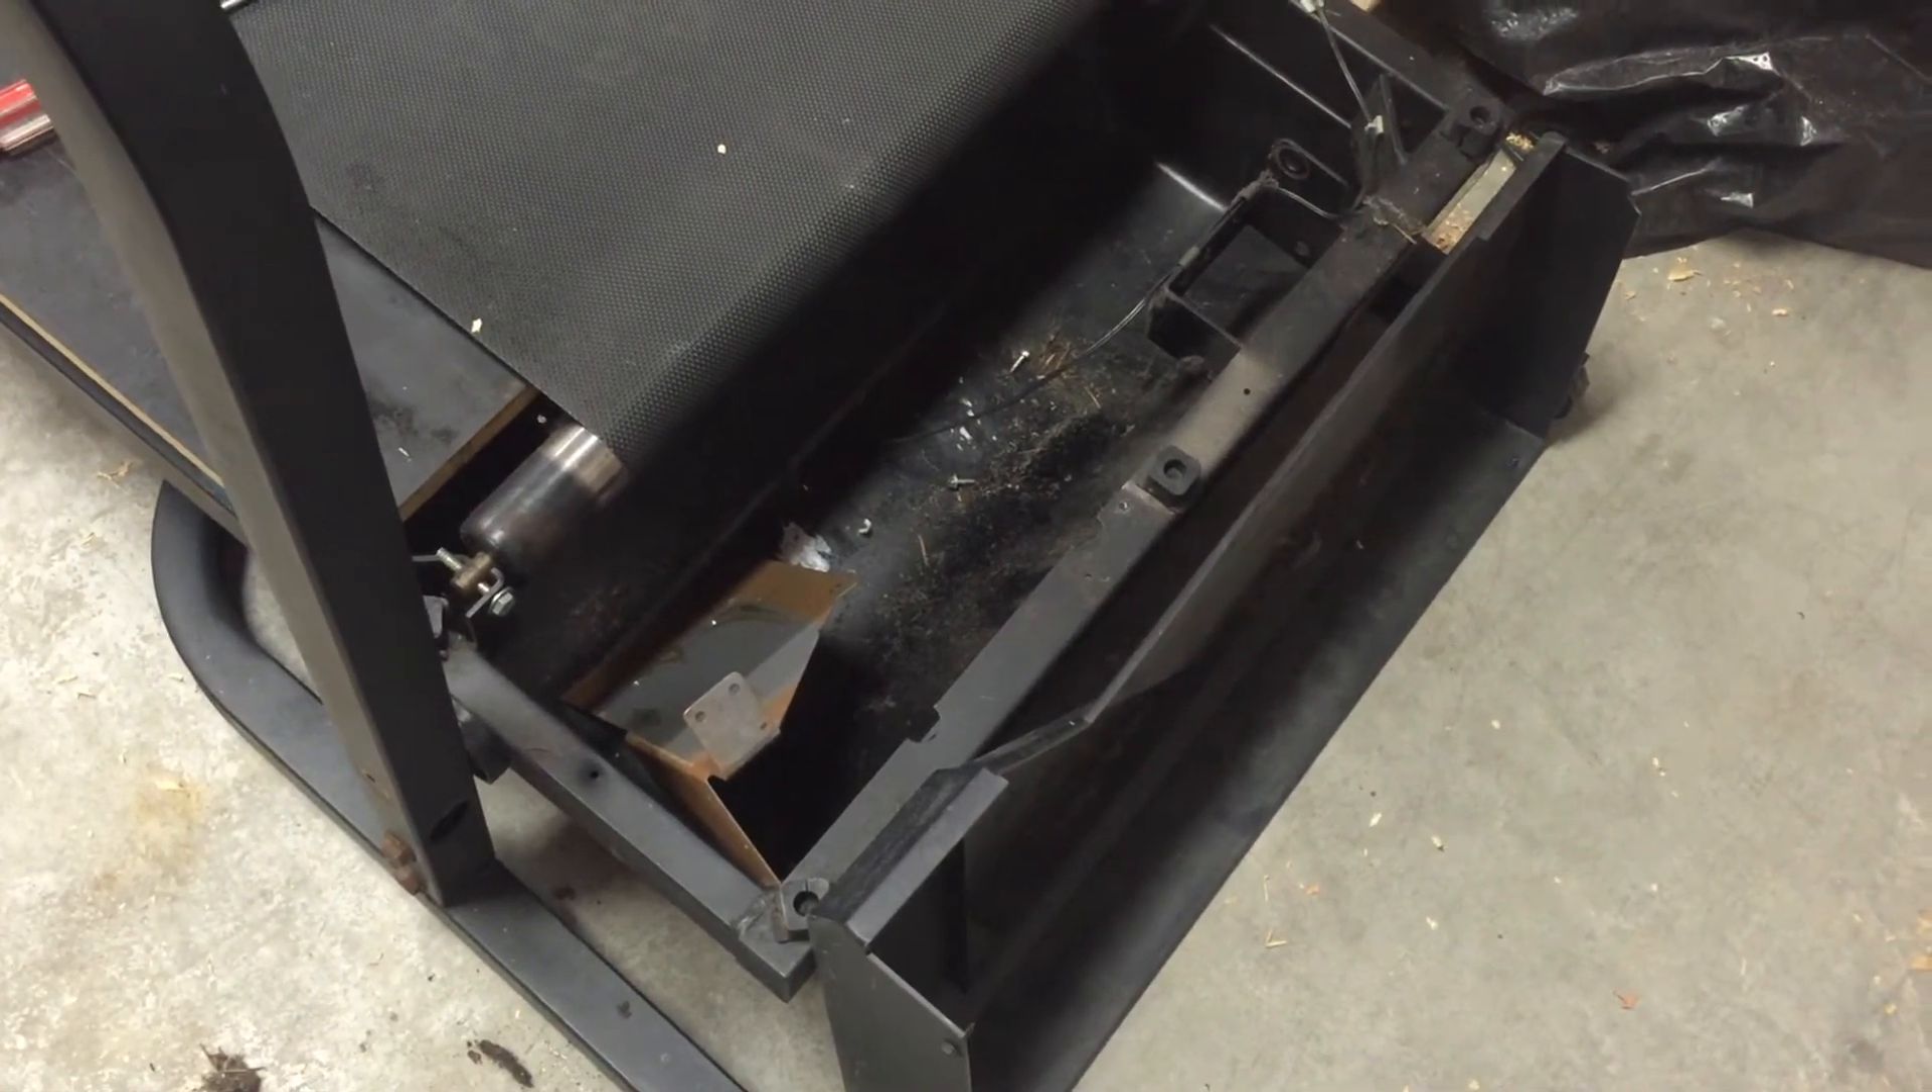Down here is where the motor was and the circuitry that was related to running the motor. So I pulled all that.